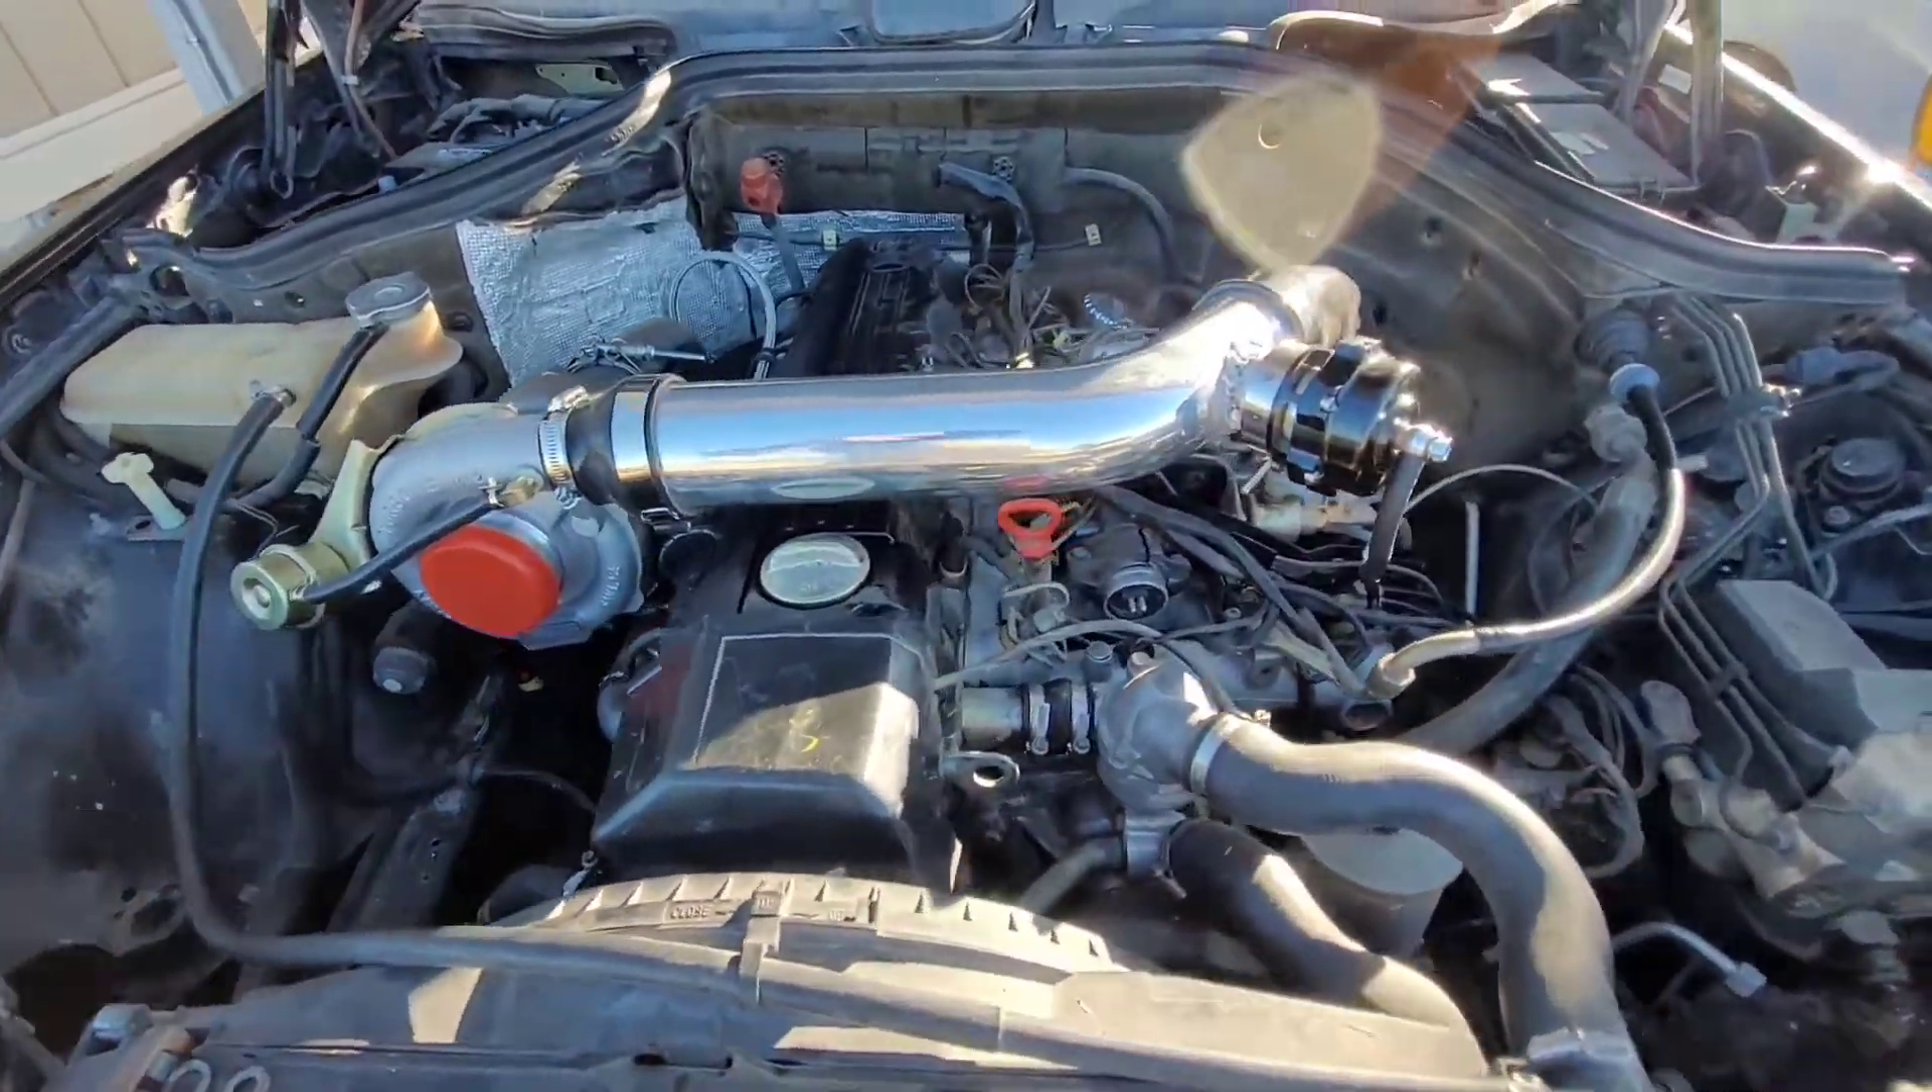So while he was doing the exhaust, I went ahead and did the intake pipe with the blow-off valve.